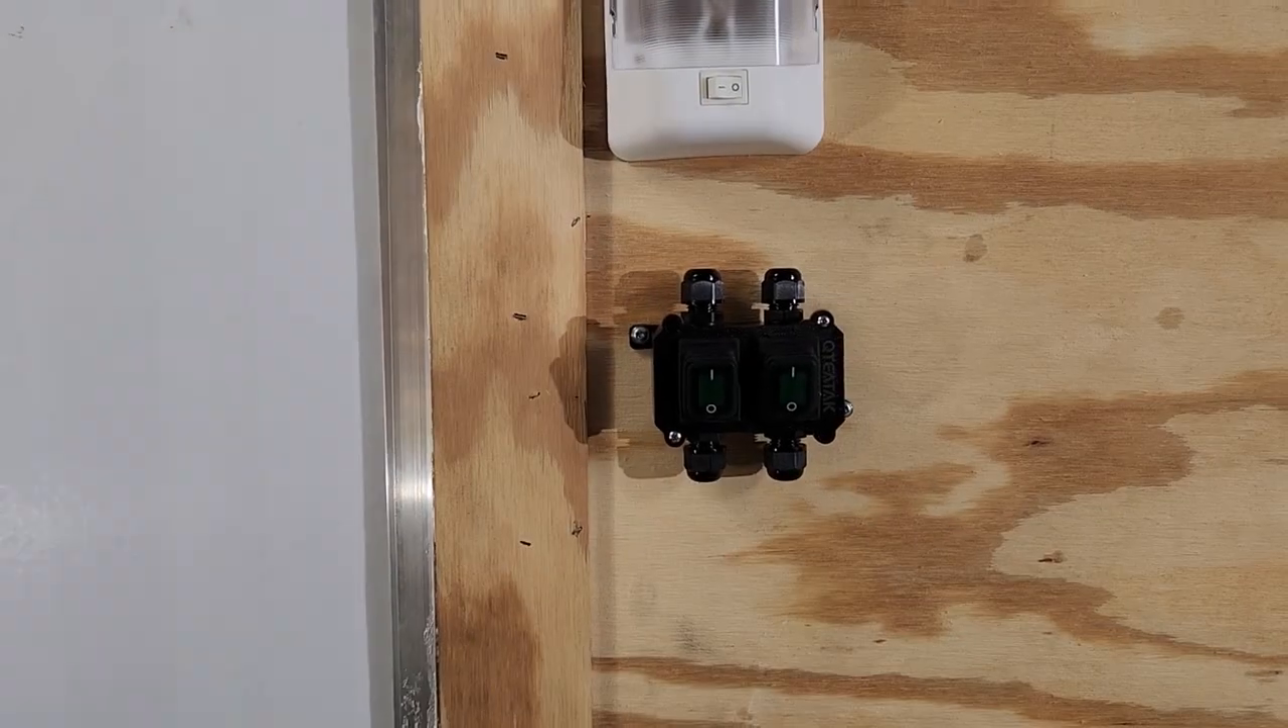Okay guys we have this switch mounted right here.